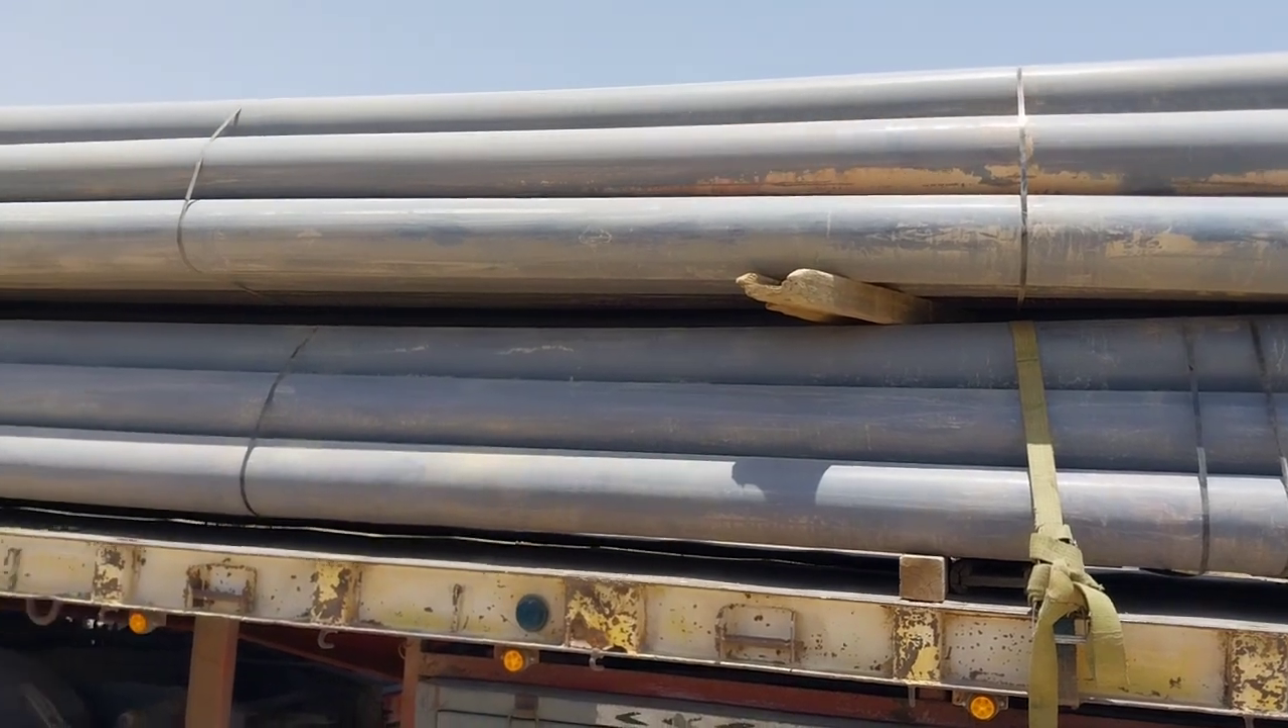جو اوپر والے بندل ہیں ان کو ابھی تک بیلٹ نہیں لگا ہے۔